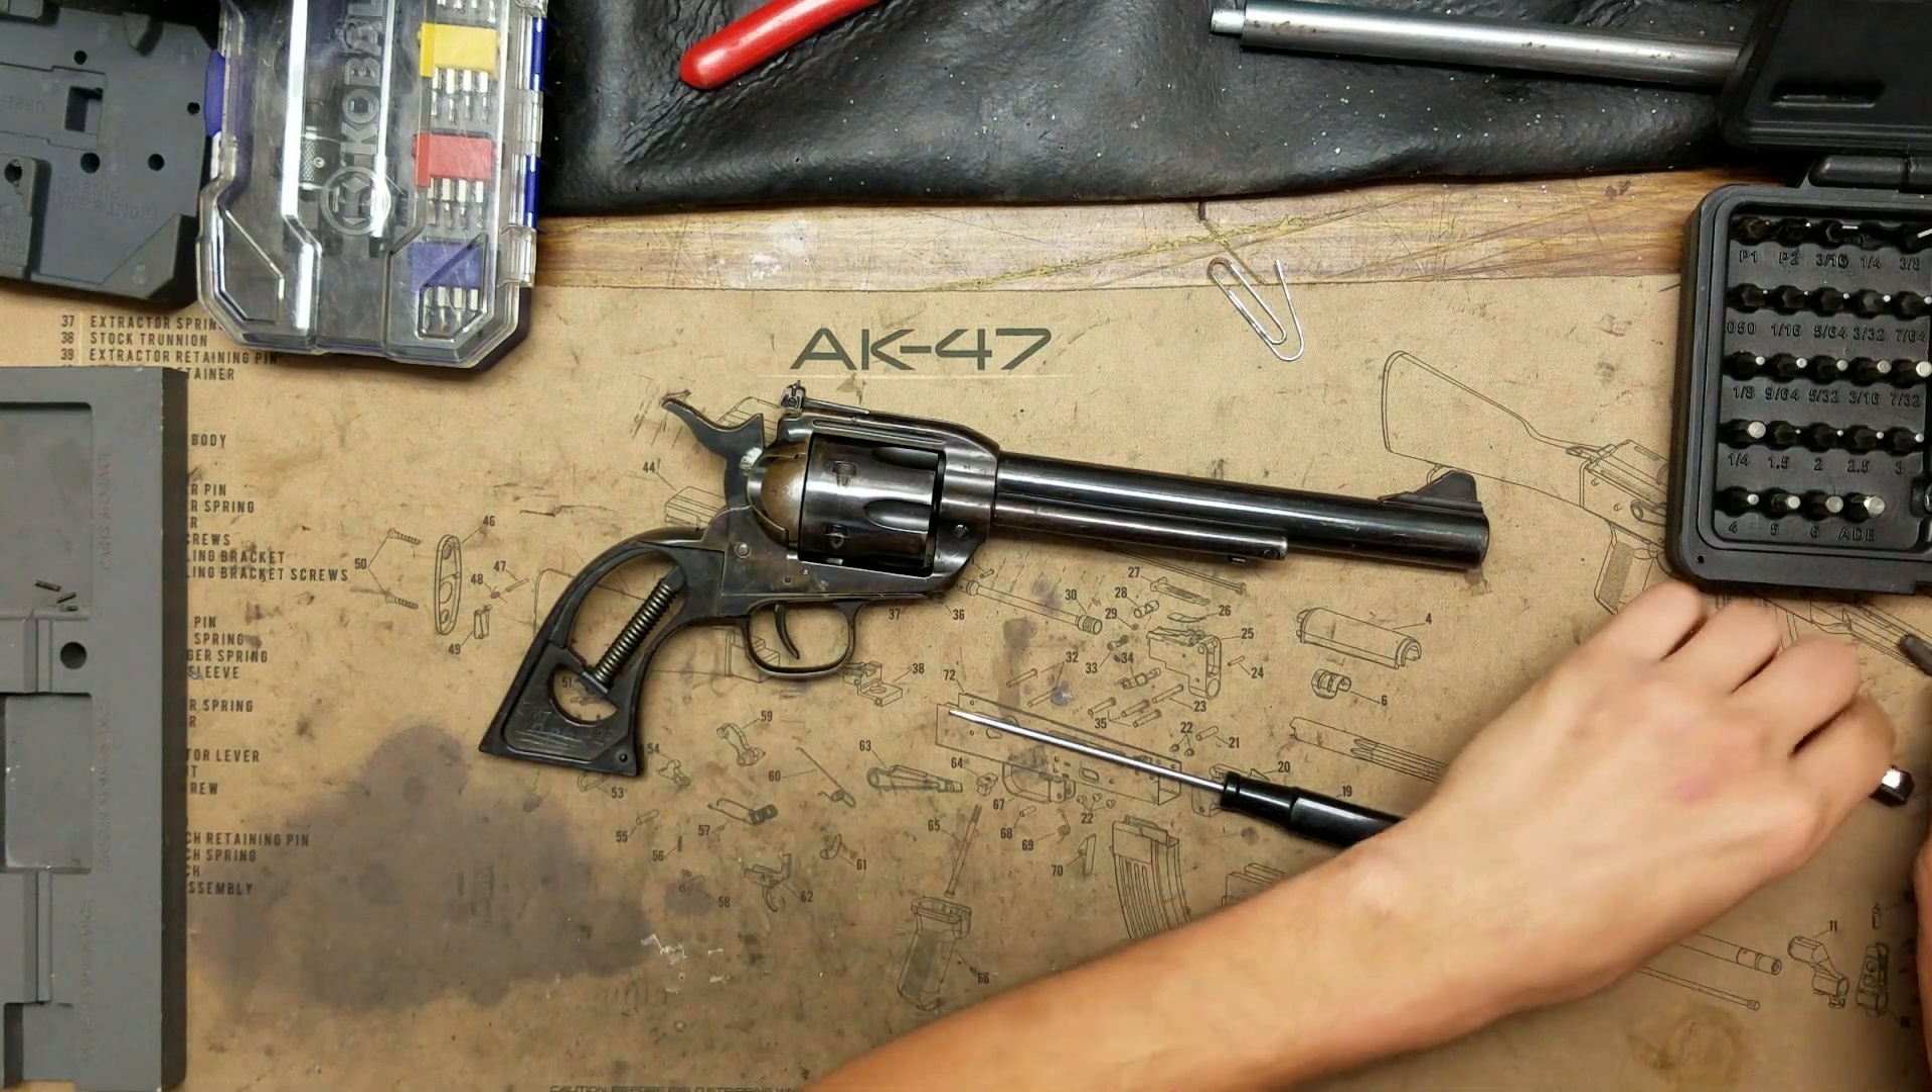So we've got the grip off.